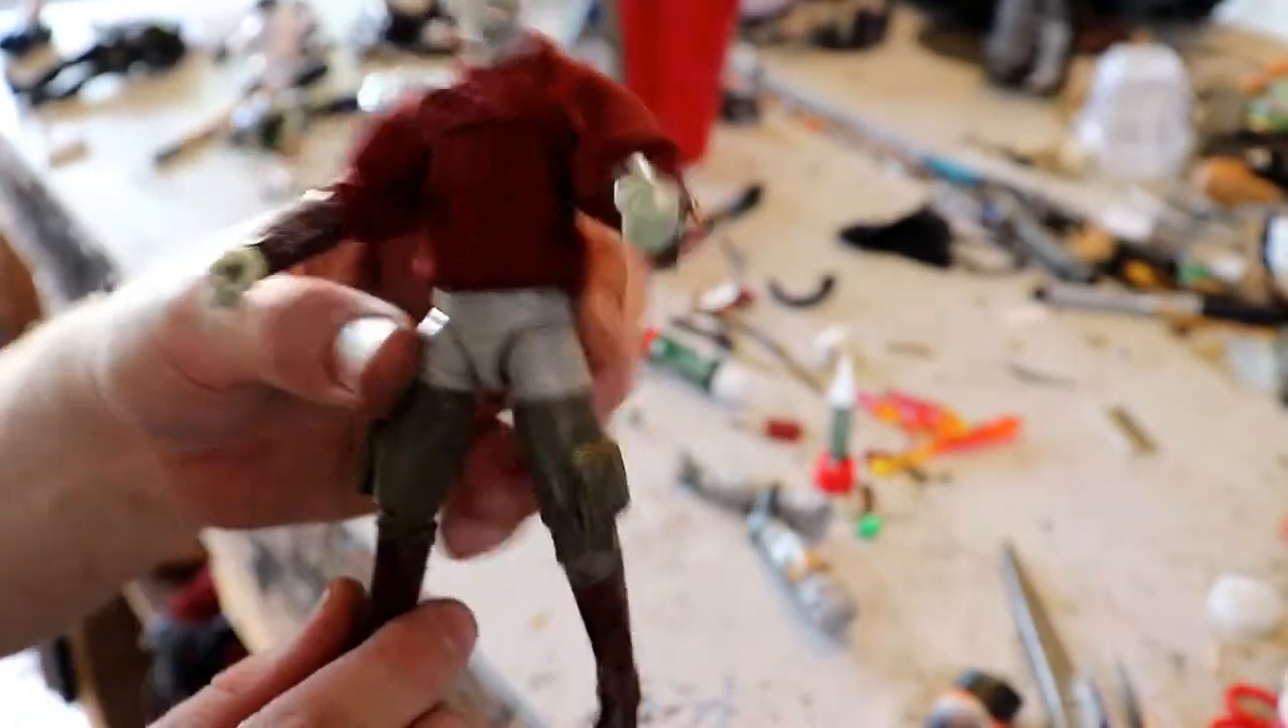I went ahead and glued the legs on to the stumps.